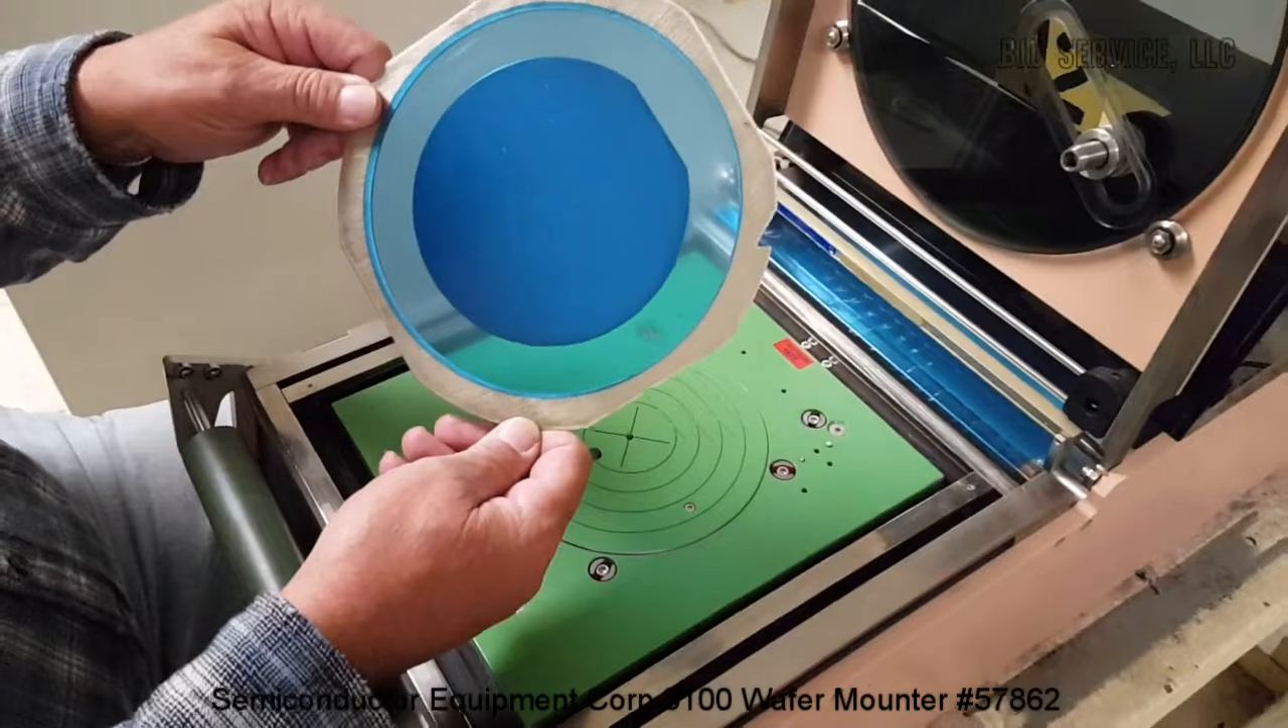And as you can see the wafer is mounted.